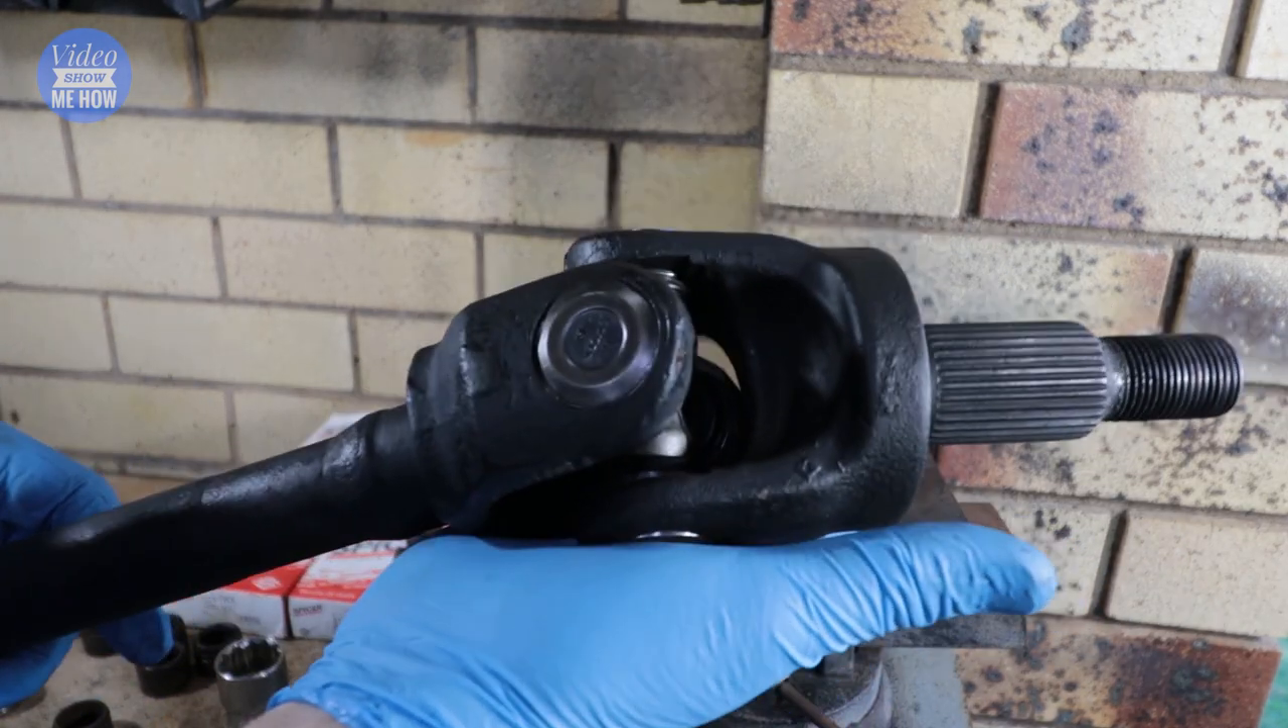So there we go one fully installed universal joint.